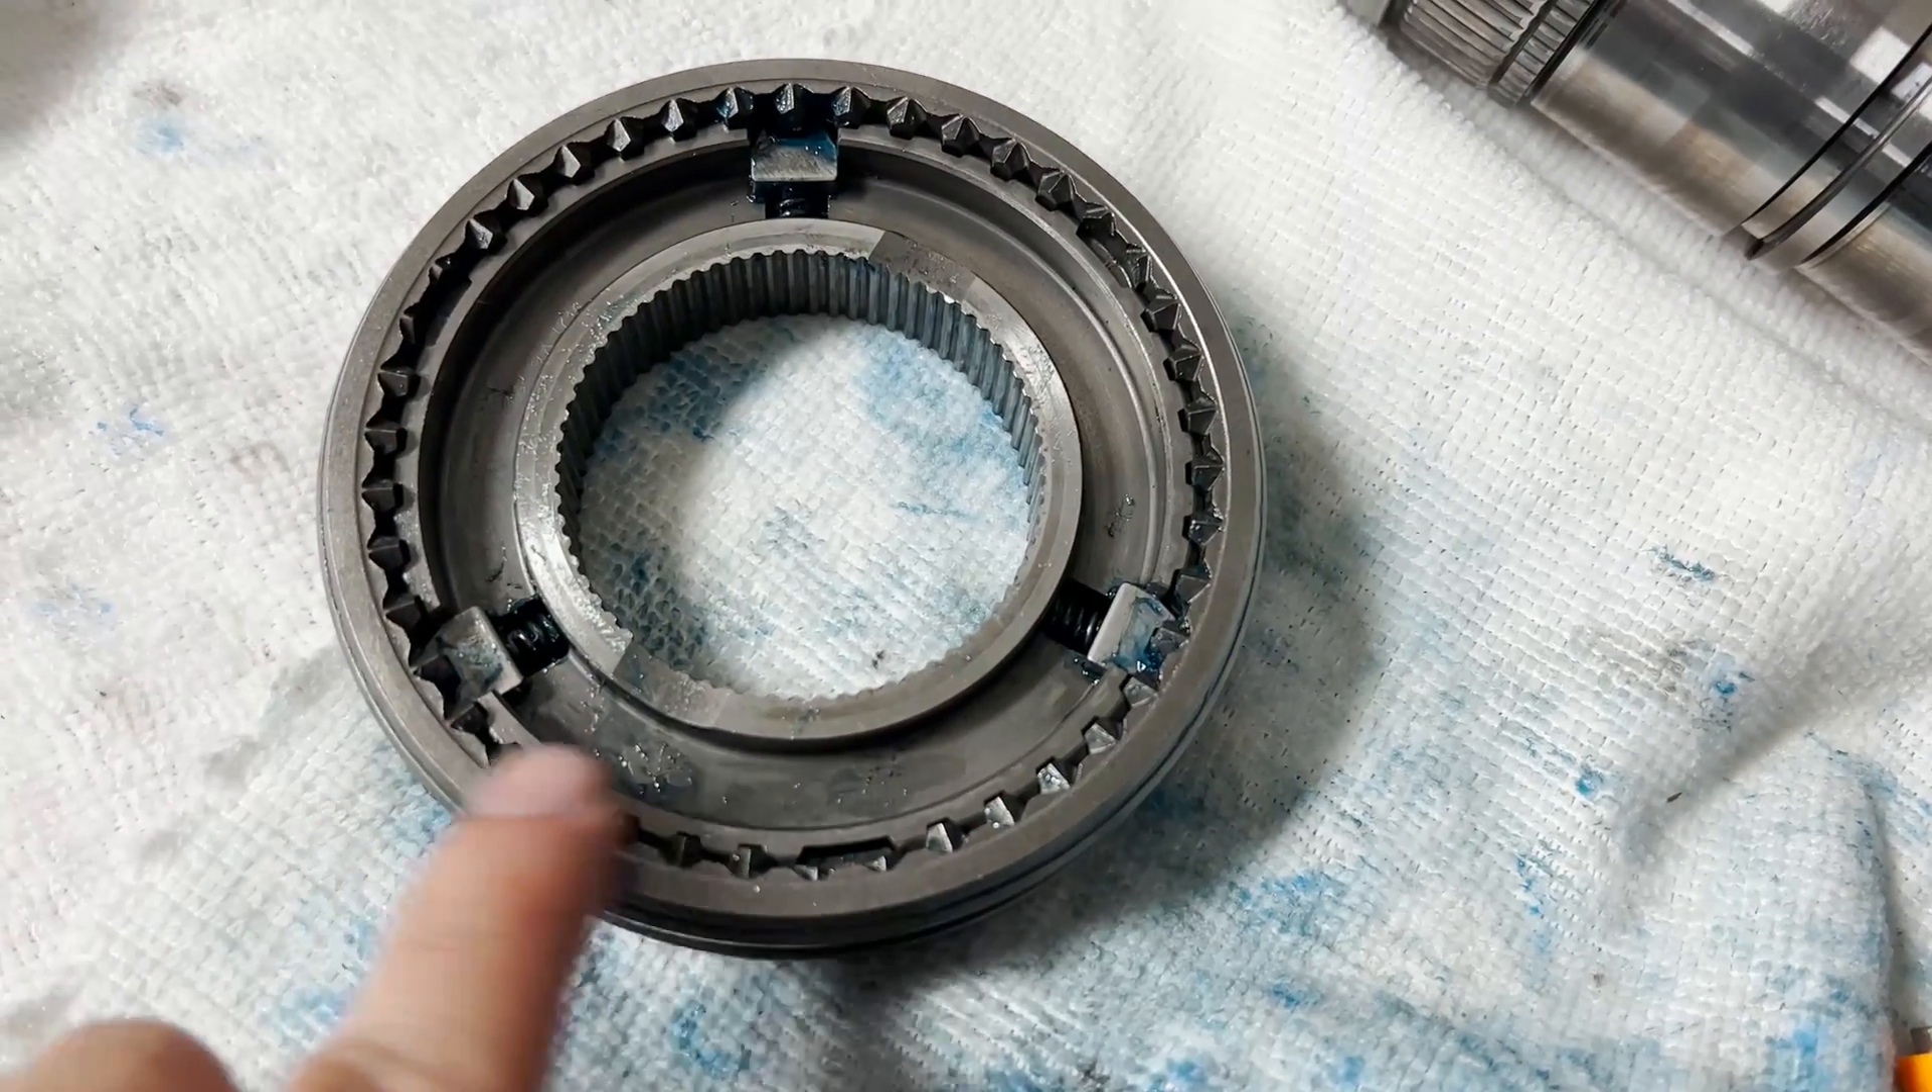And here's what it looks like with all the three synchro keys installed and locked in and everything should be seated properly in the recess of the synchro hub here.